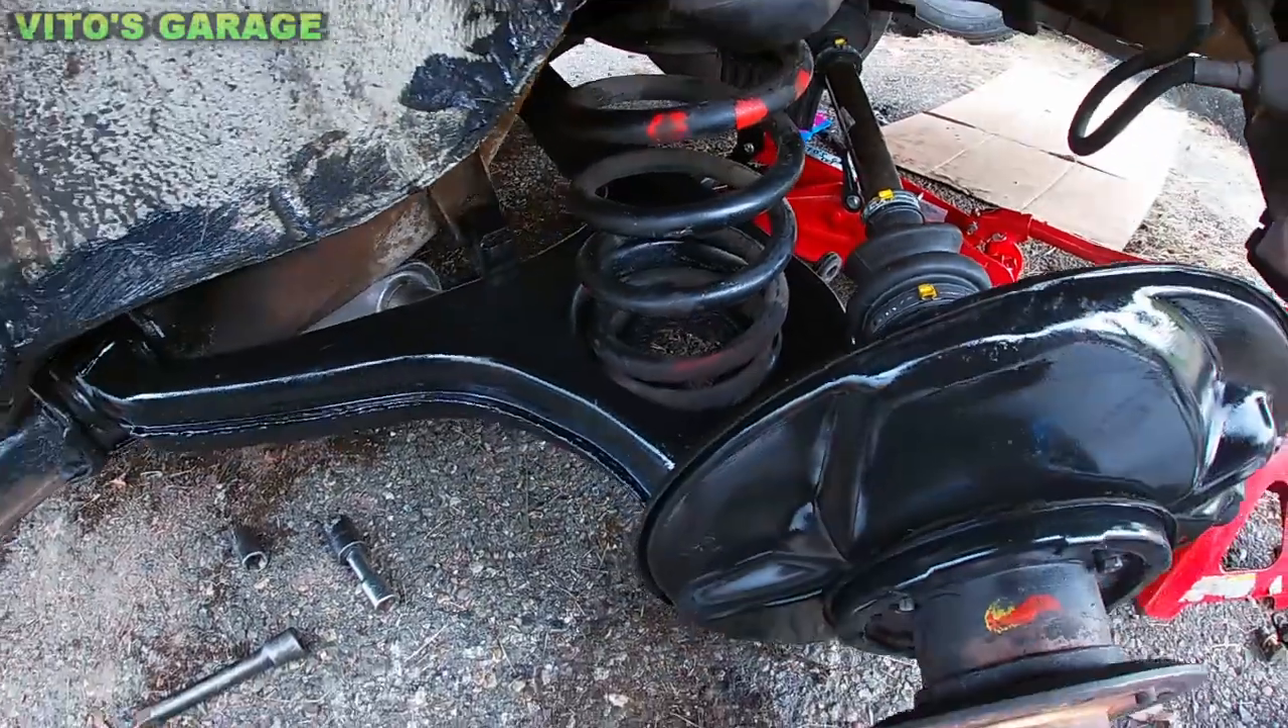The spring is back on.